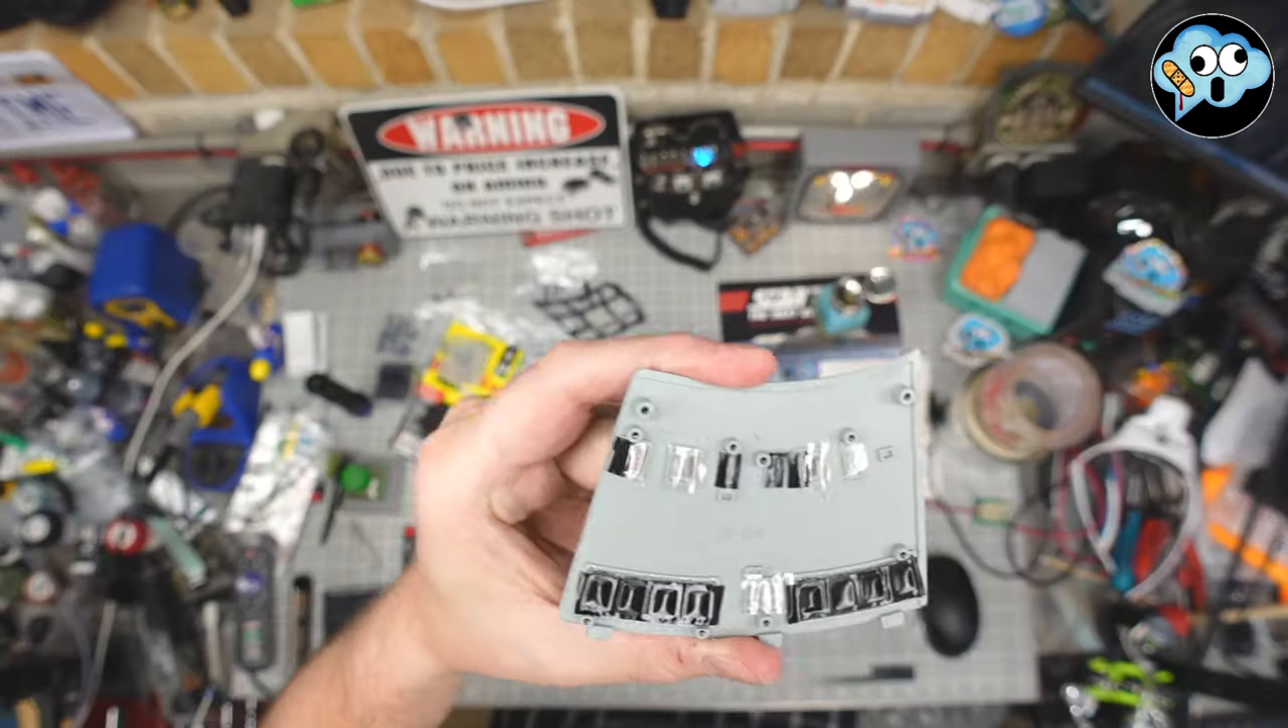Well, we've got all our windows and our escape hatches in.